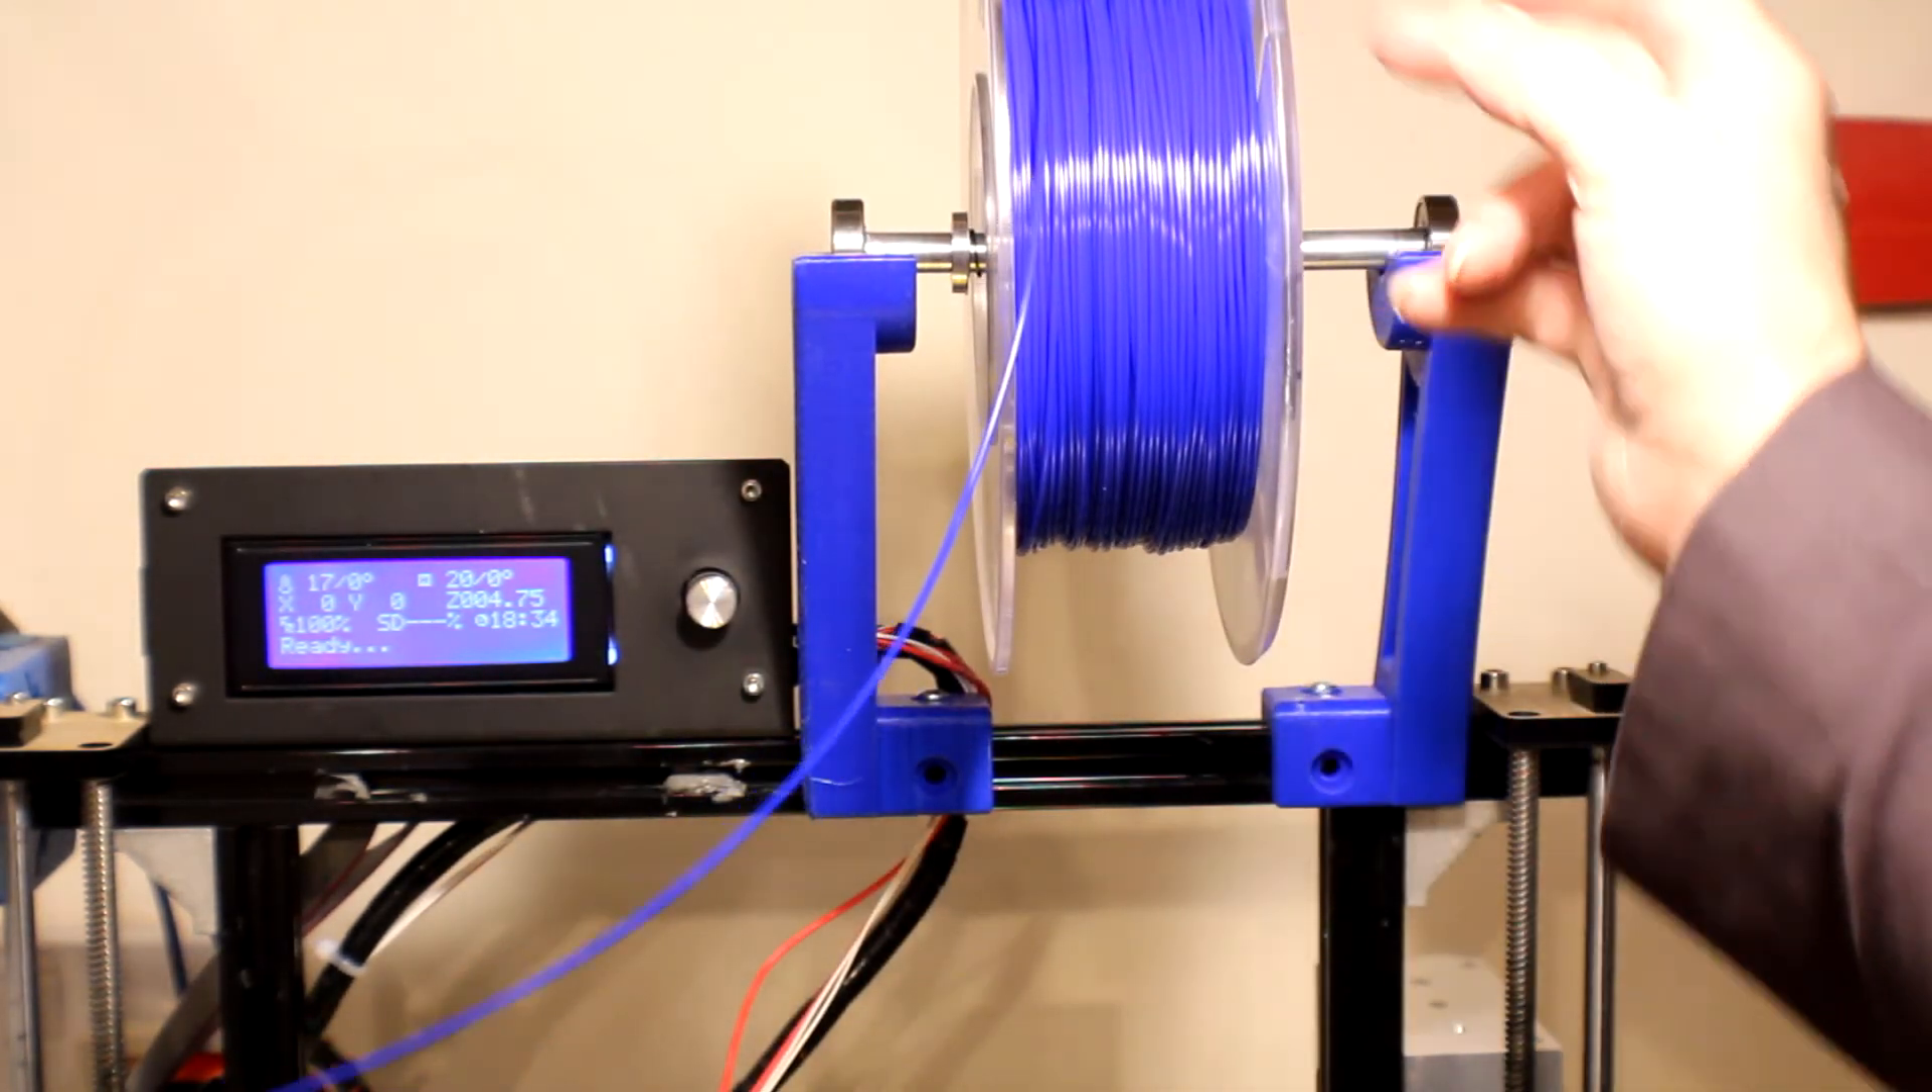We've got this spool on now and it's nice and smoothly running can't get snagged up on these mouldings anymore.